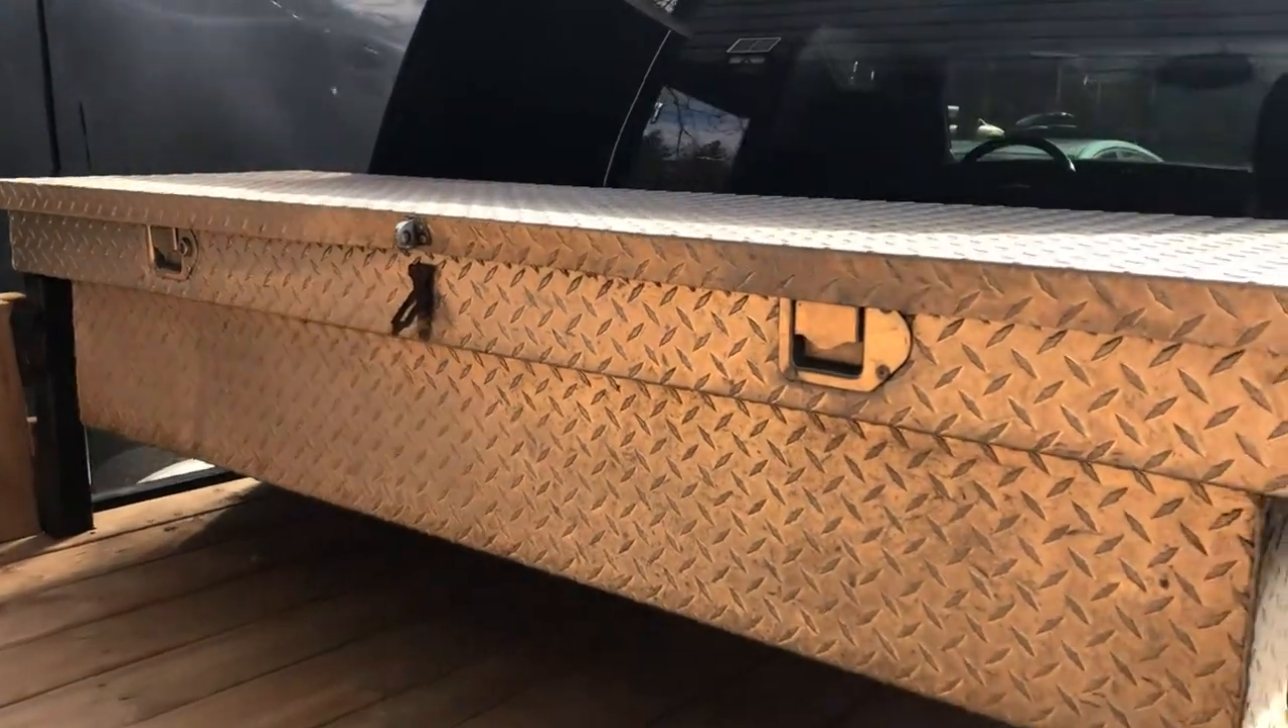The uh truck toolbox is mounted.